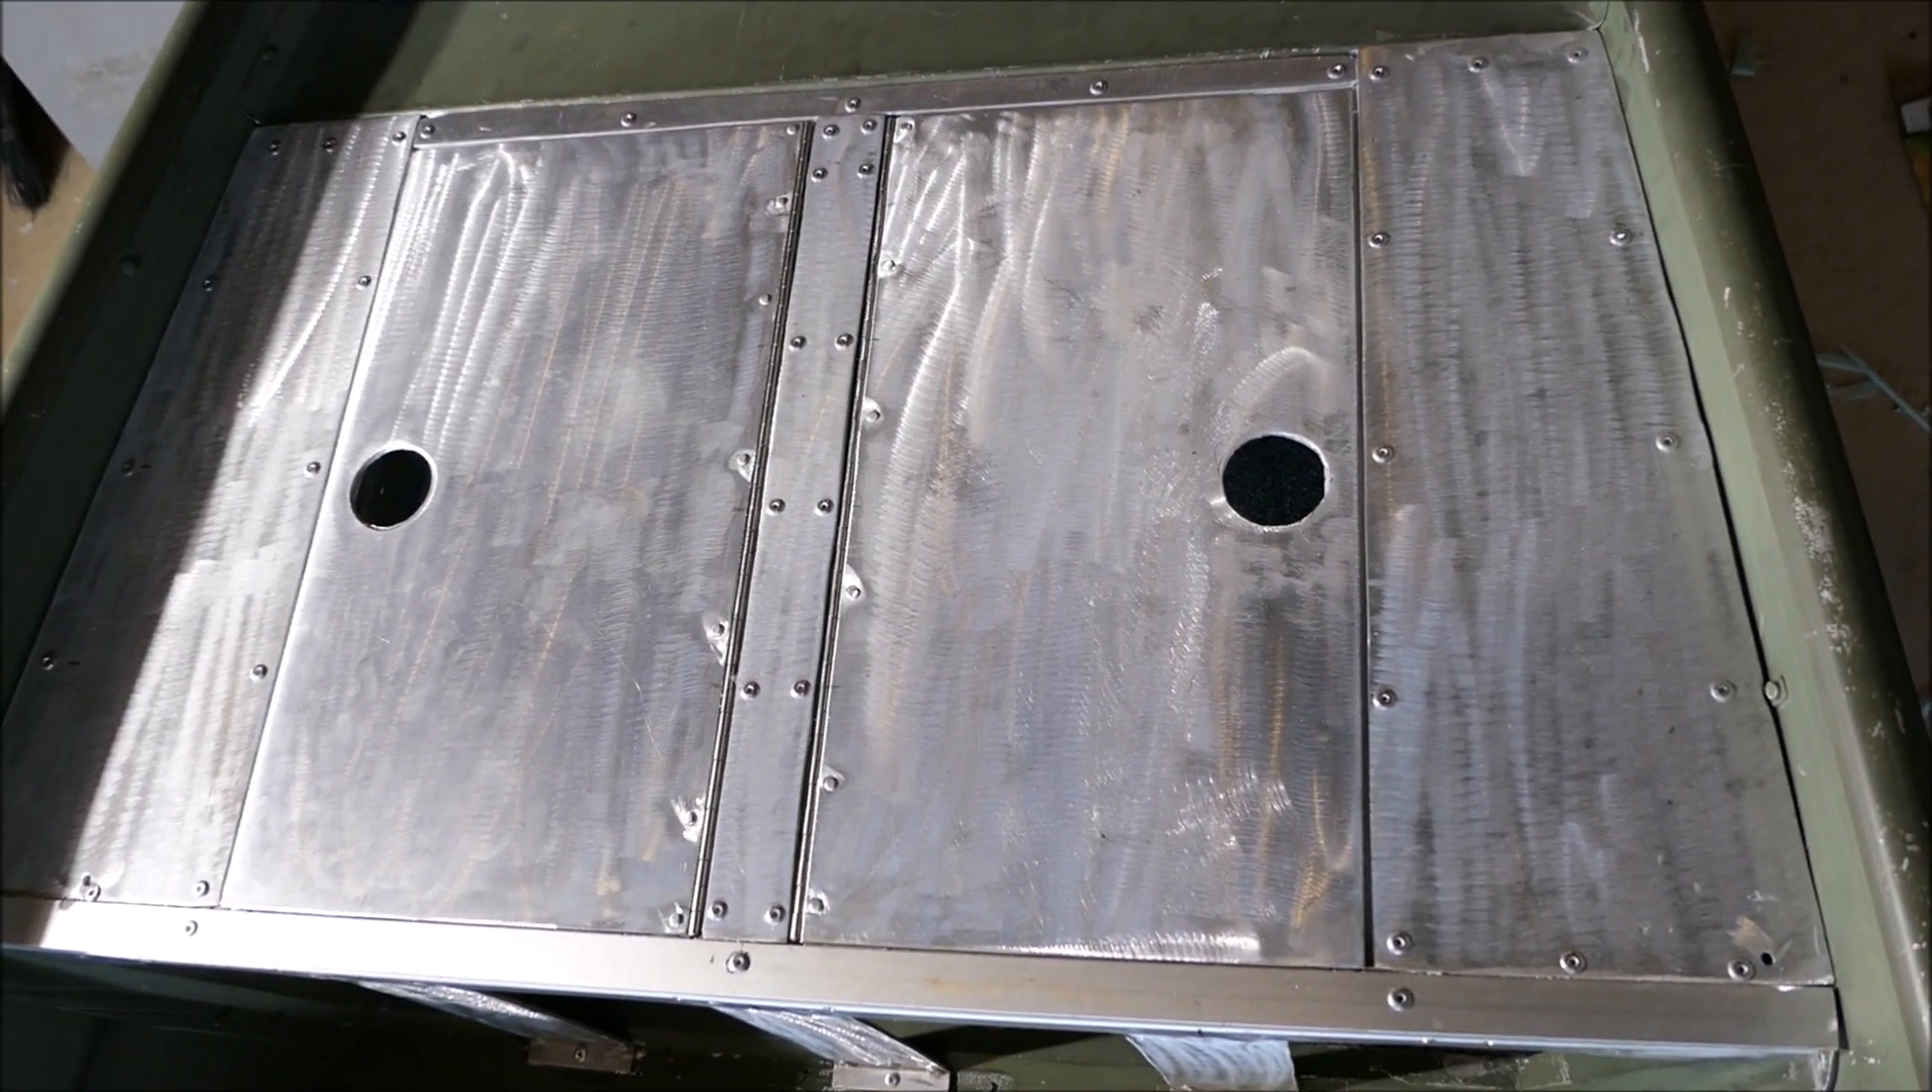There's the deck all put together.